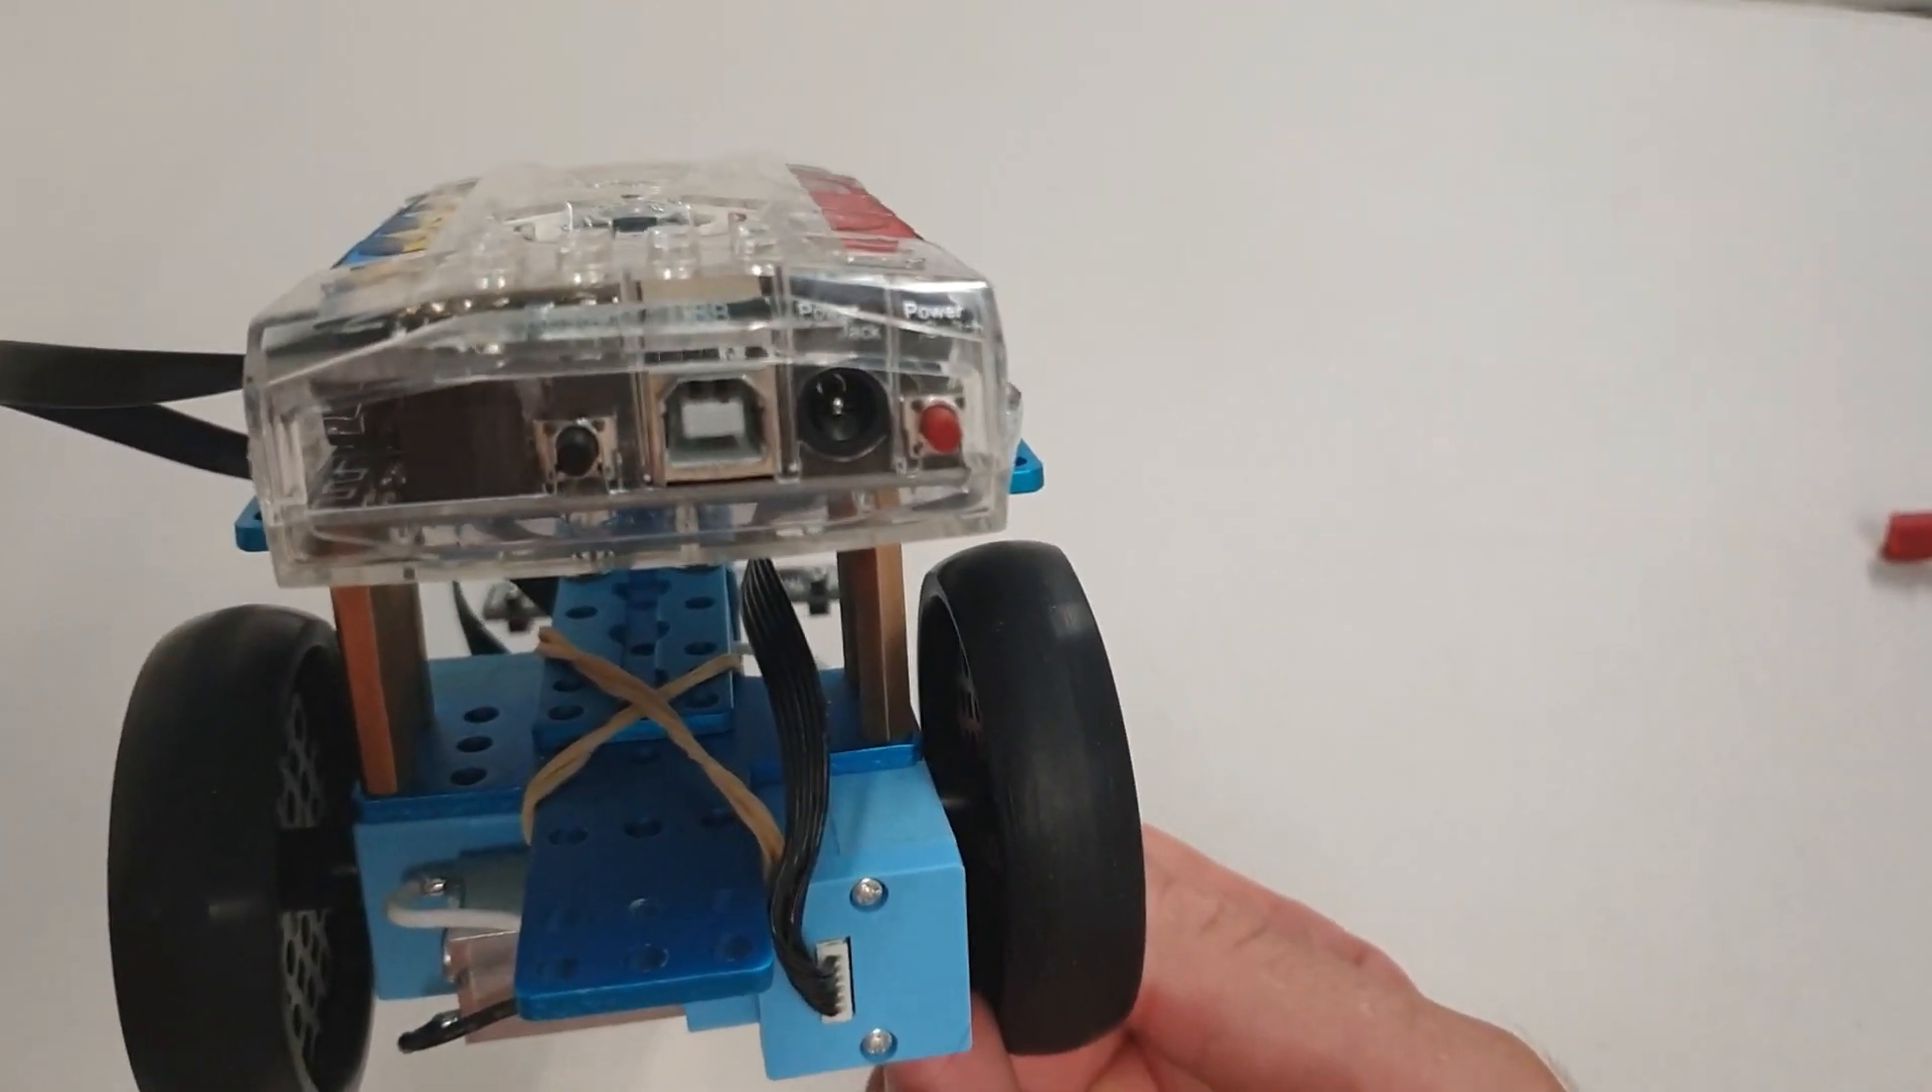I just put a couple of rubber bands there on a crisscross because I'm just going to lift those rubber bands up and shove my battery underneath them and the rubber bands are there just to hold my battery still.